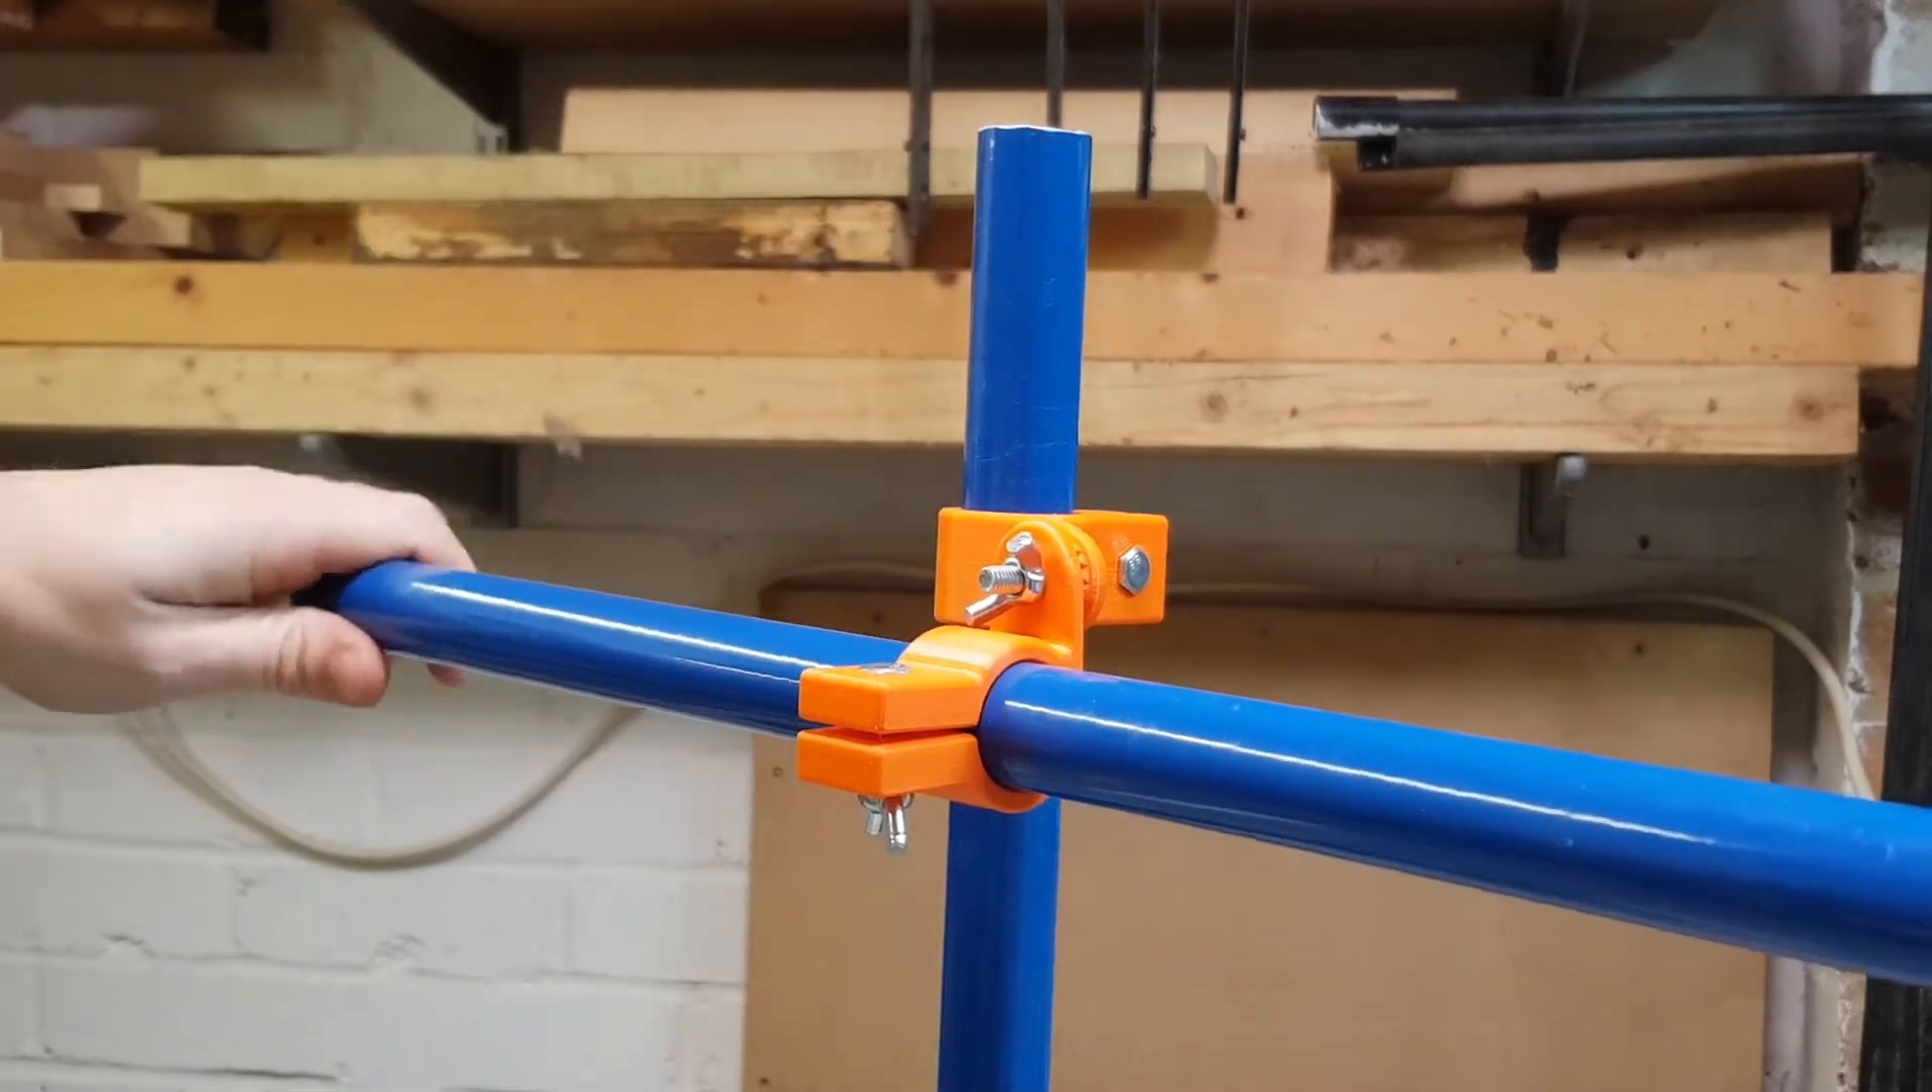So there's the main cruciform and the pivot joint put together.